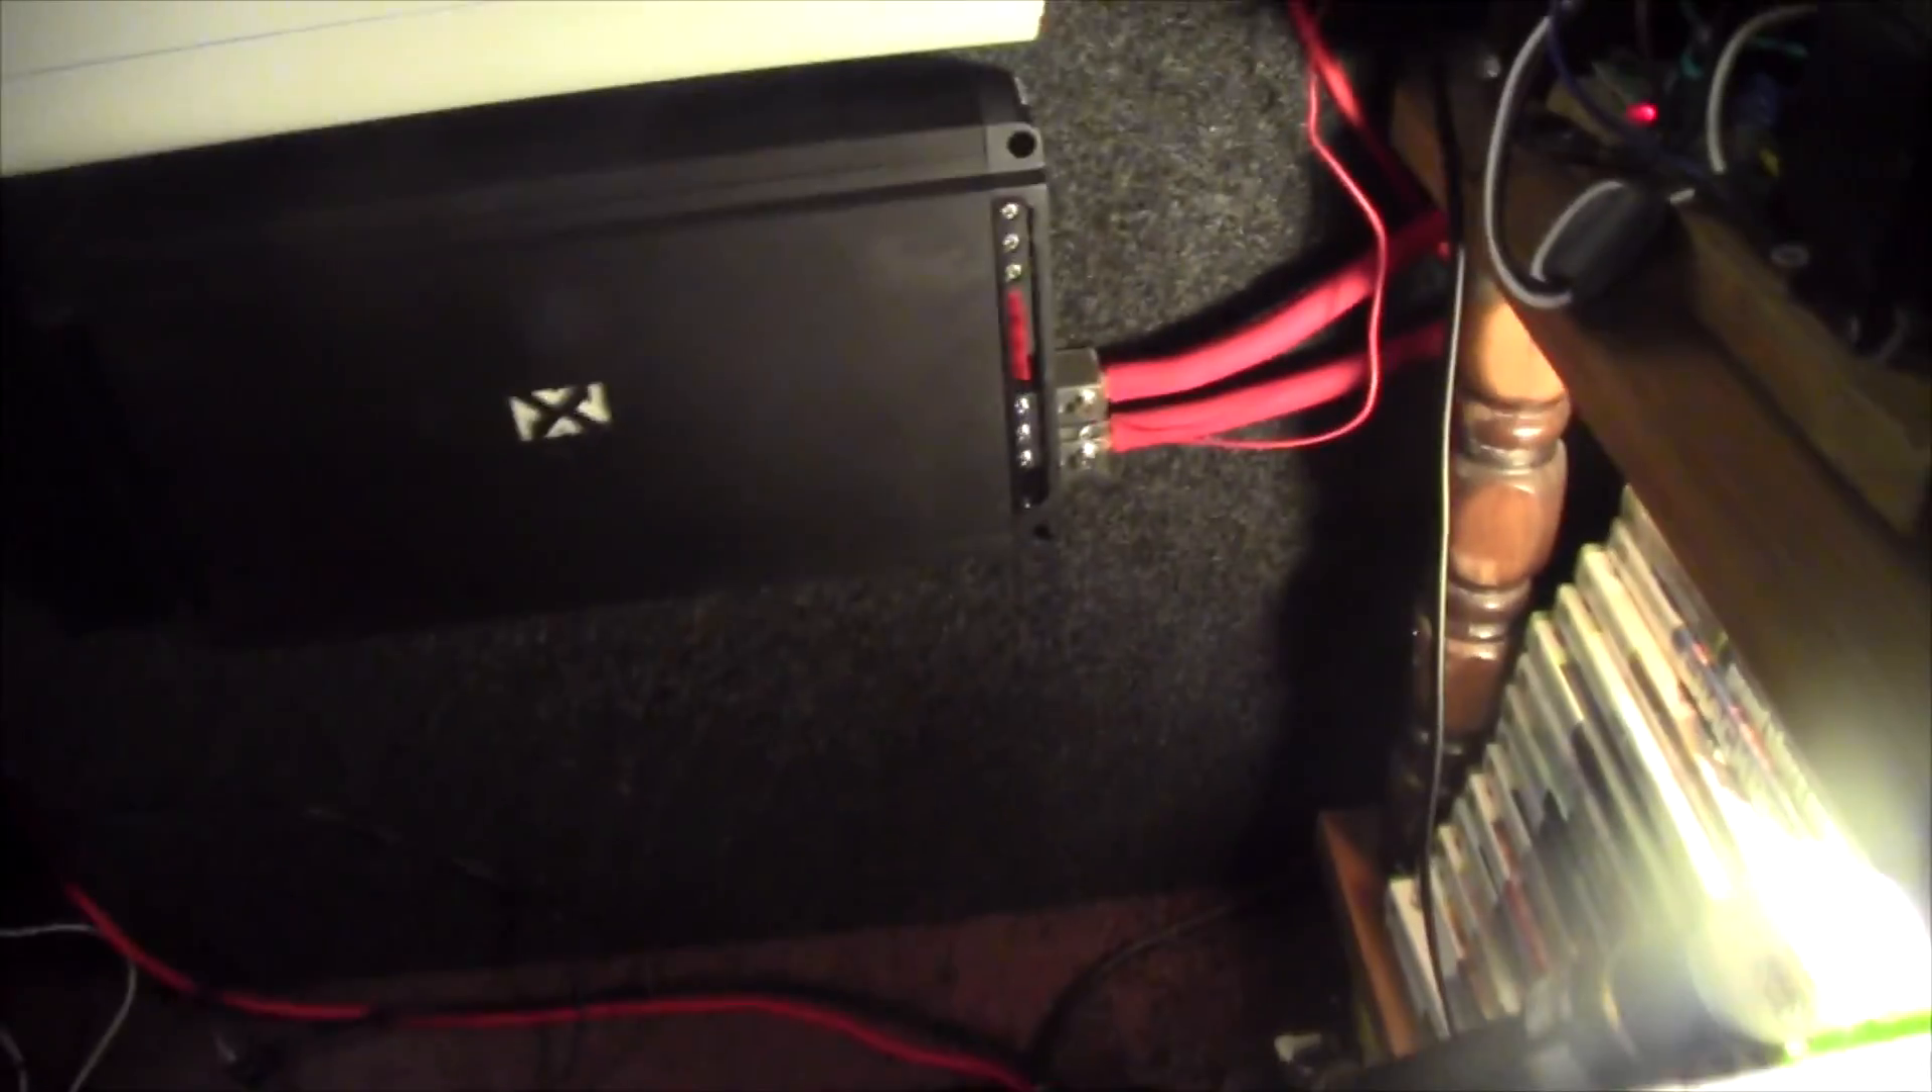So our power and ground wire is all connected.